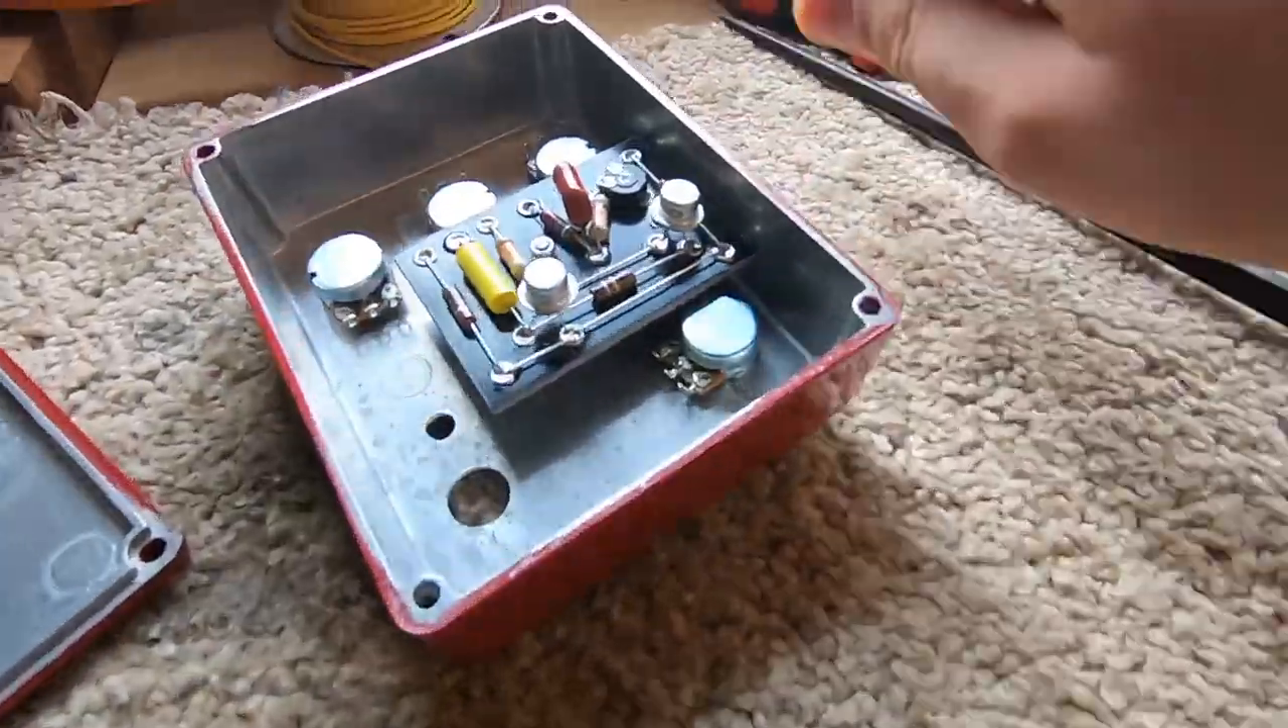I've got the board mounted. We're just doing a prototype here.